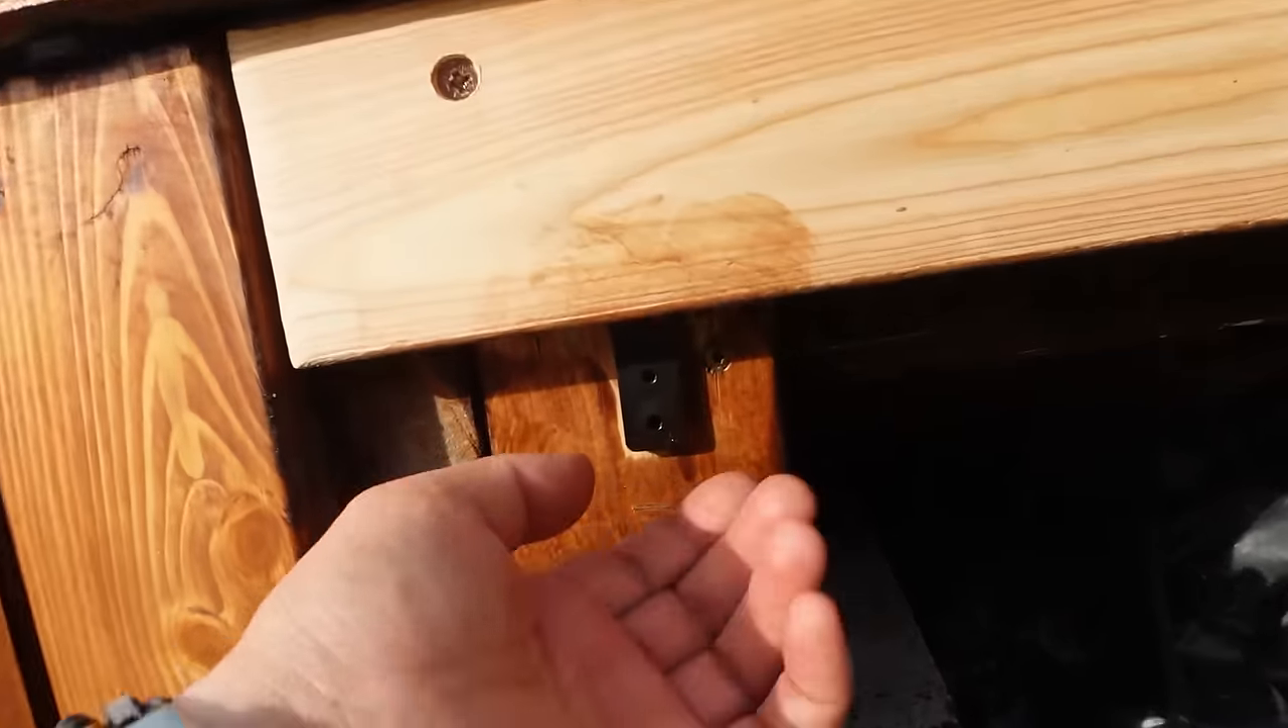I mamy tutaj już pierwszą deskę Przykręconą I będziemy przykręcać kolejne.